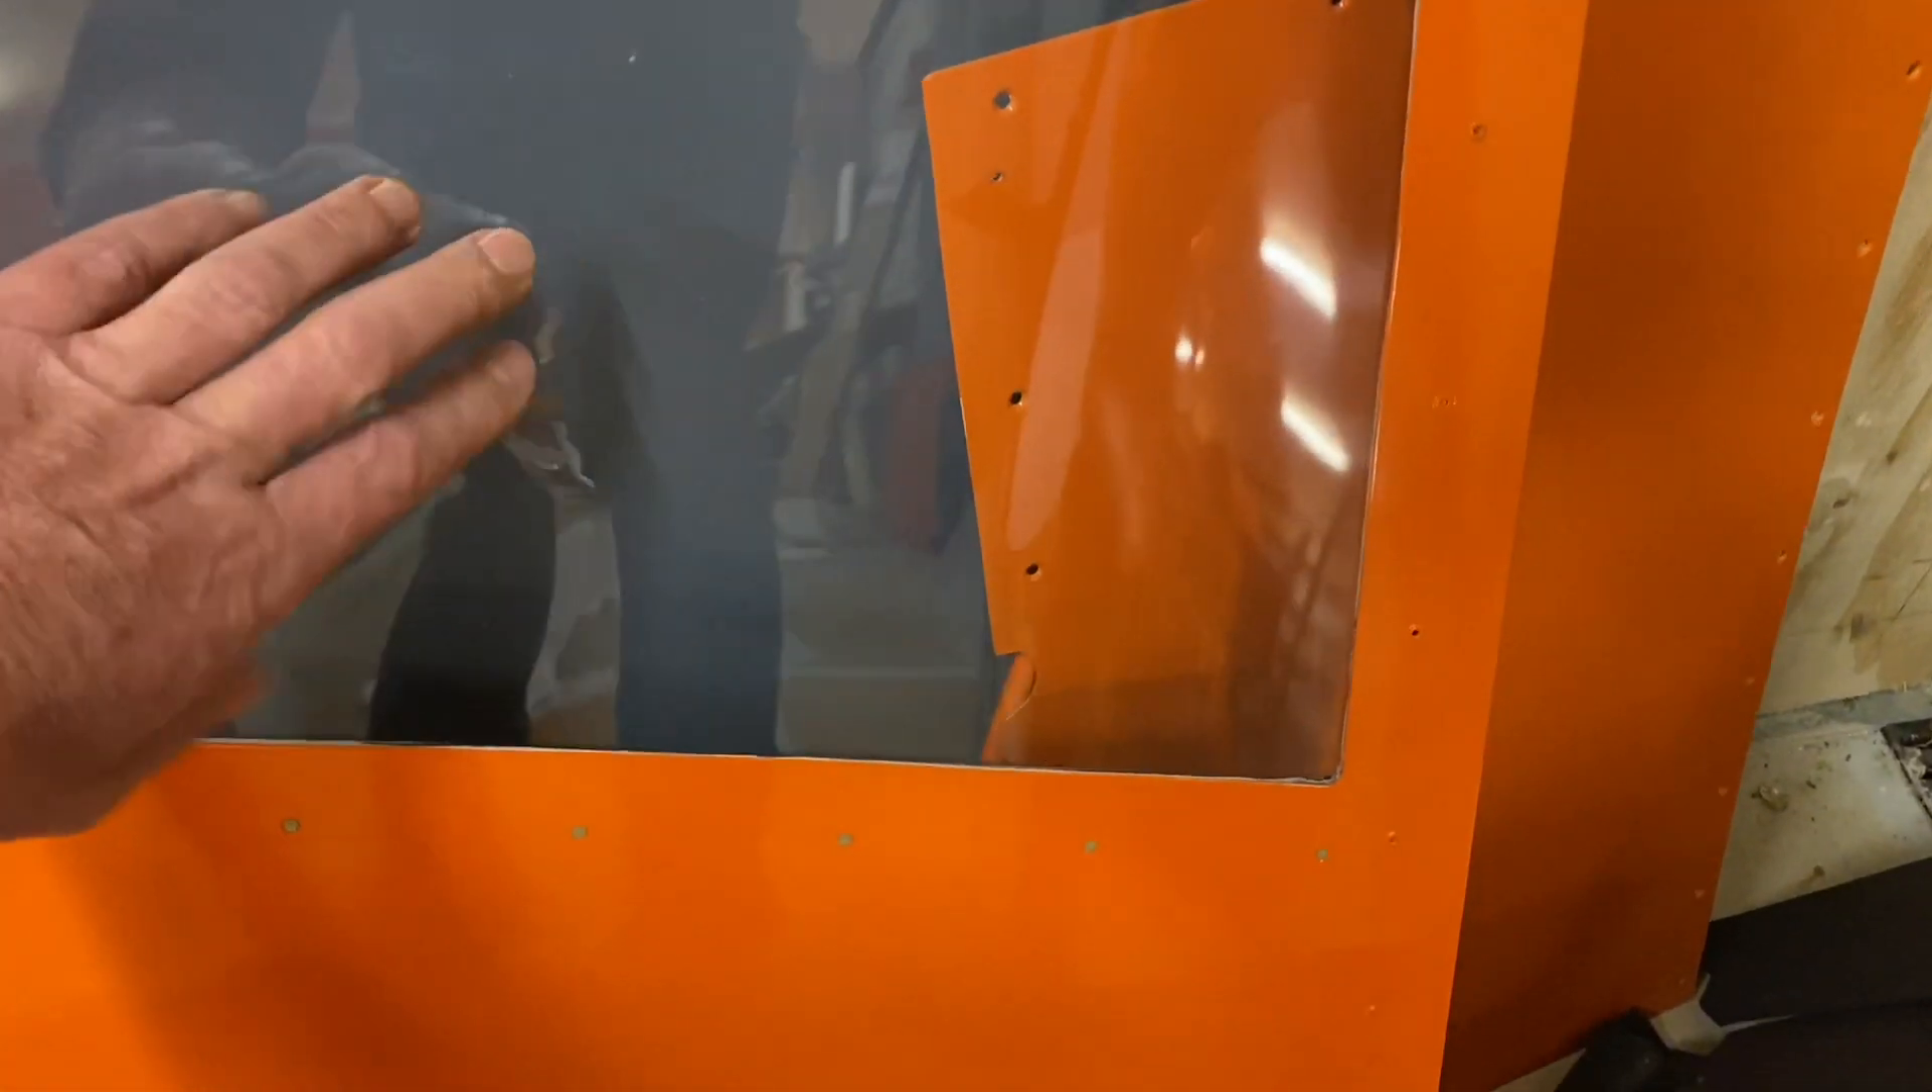This one is the forward cargo door. Once again, I've put the acrylic in it.